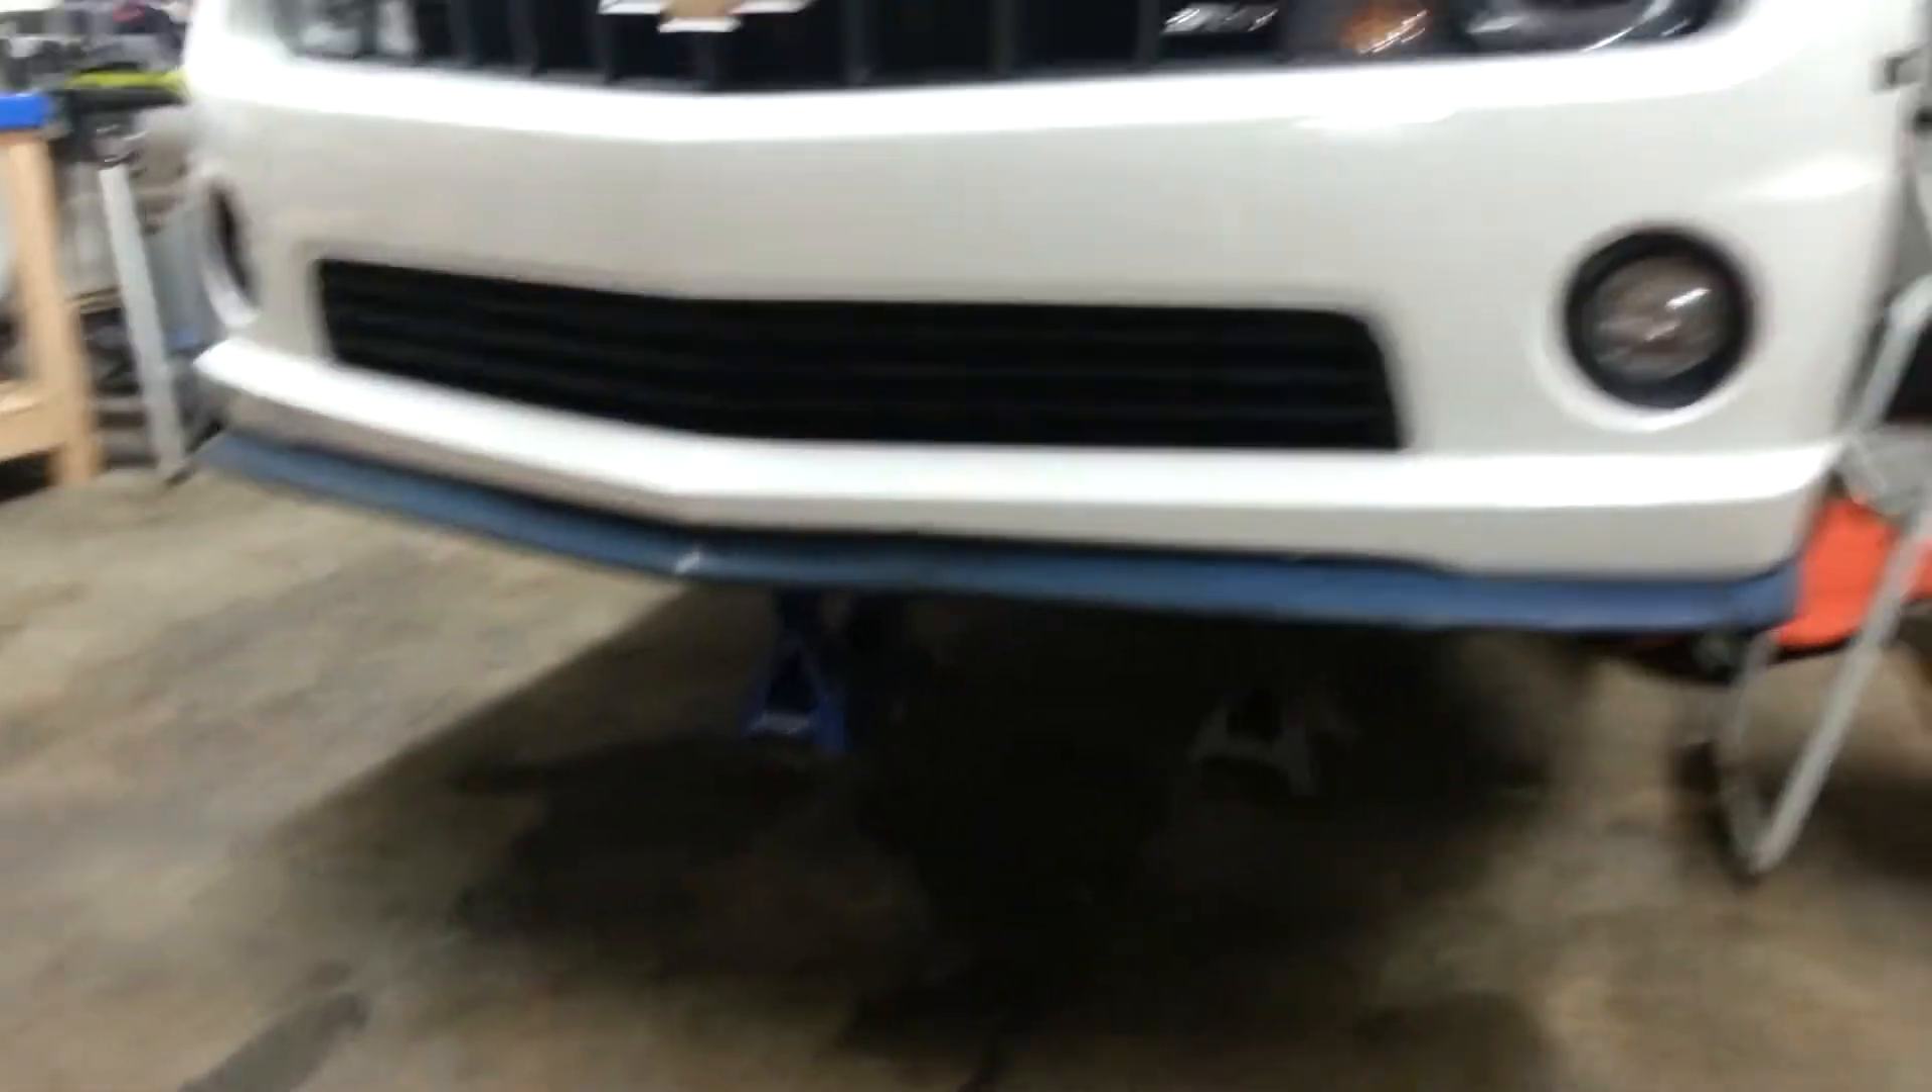You can see the front chin spoiler here. I slapped that on there.